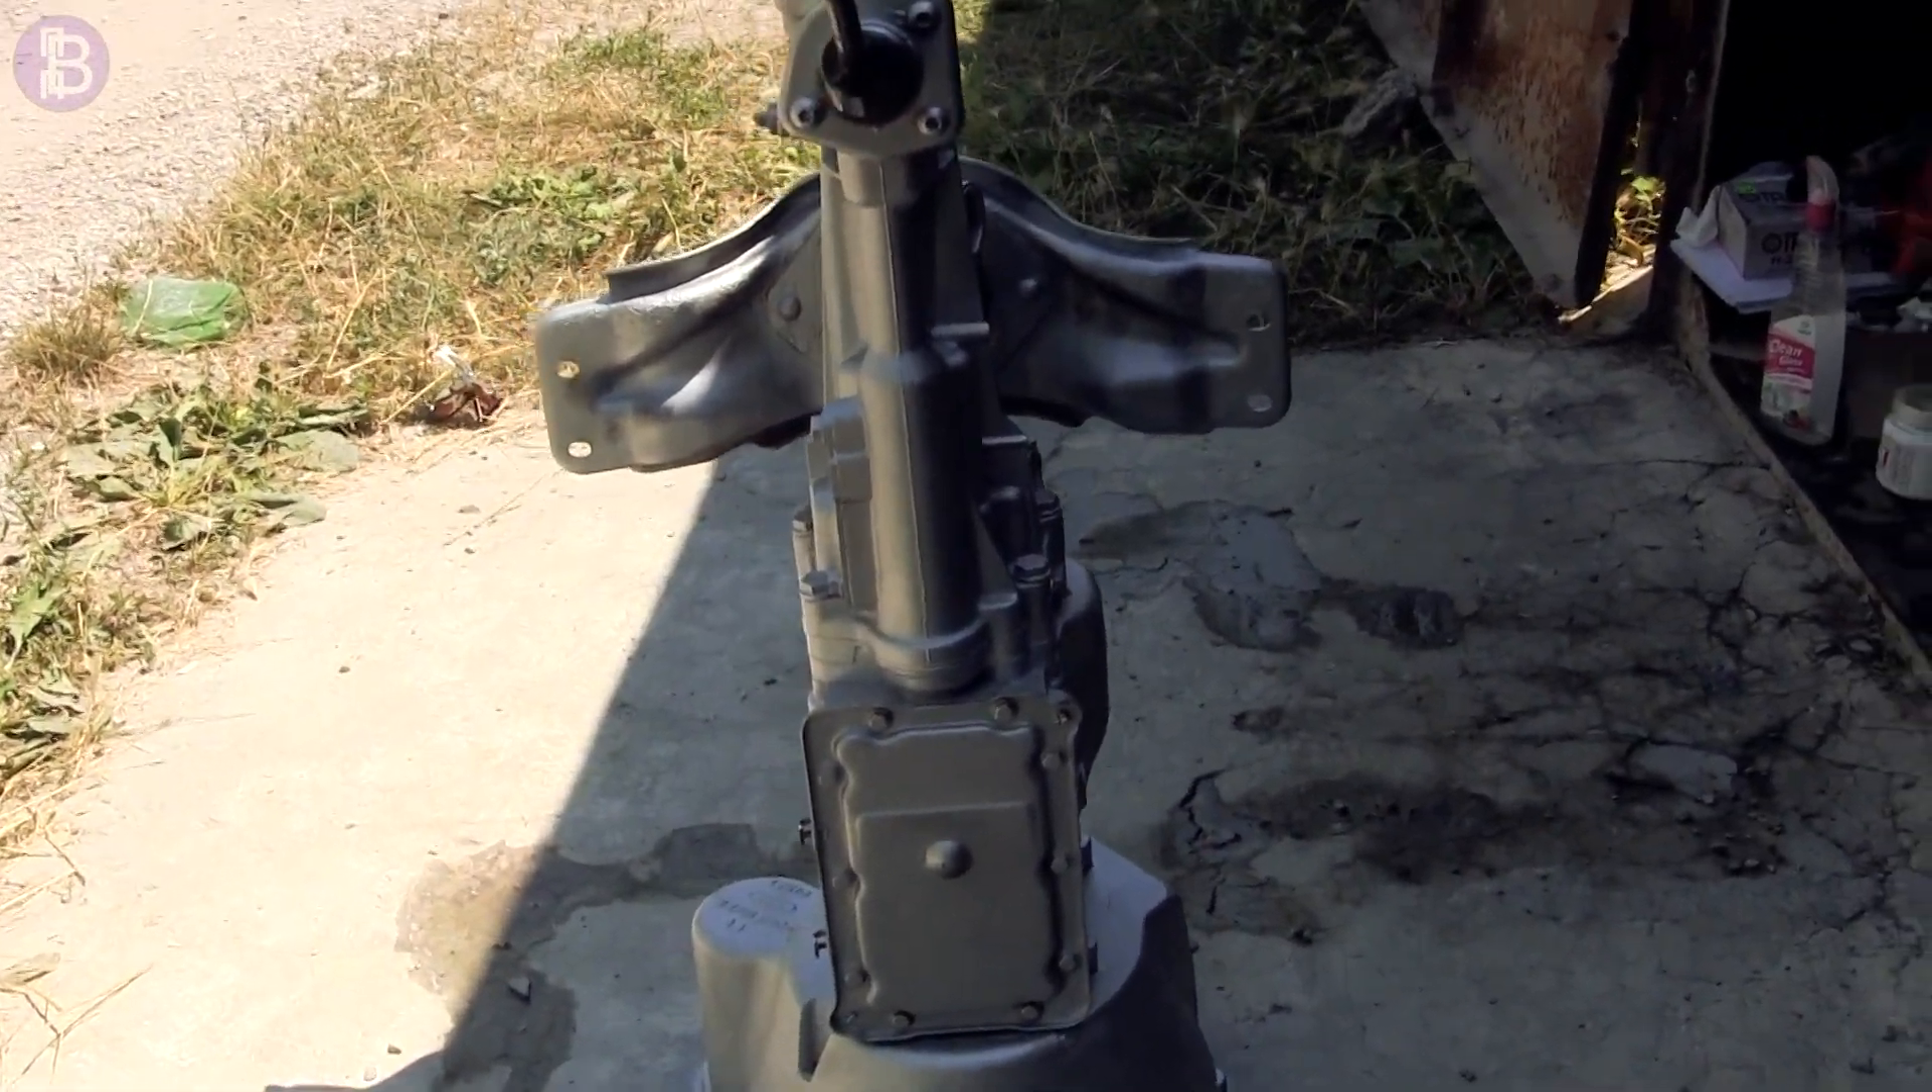Но пока Вот такого вида у меня коробочка Осталось только ее поставить.